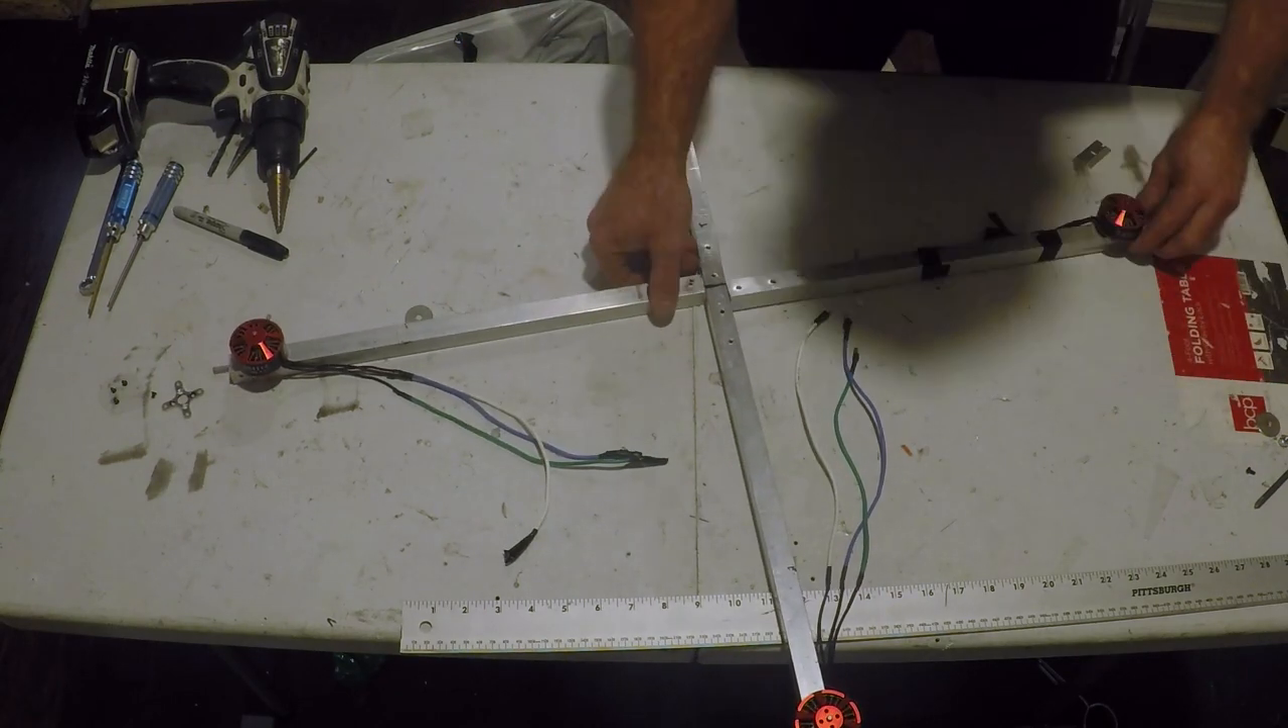The motors are mounted so we can clamp it together with all thread.